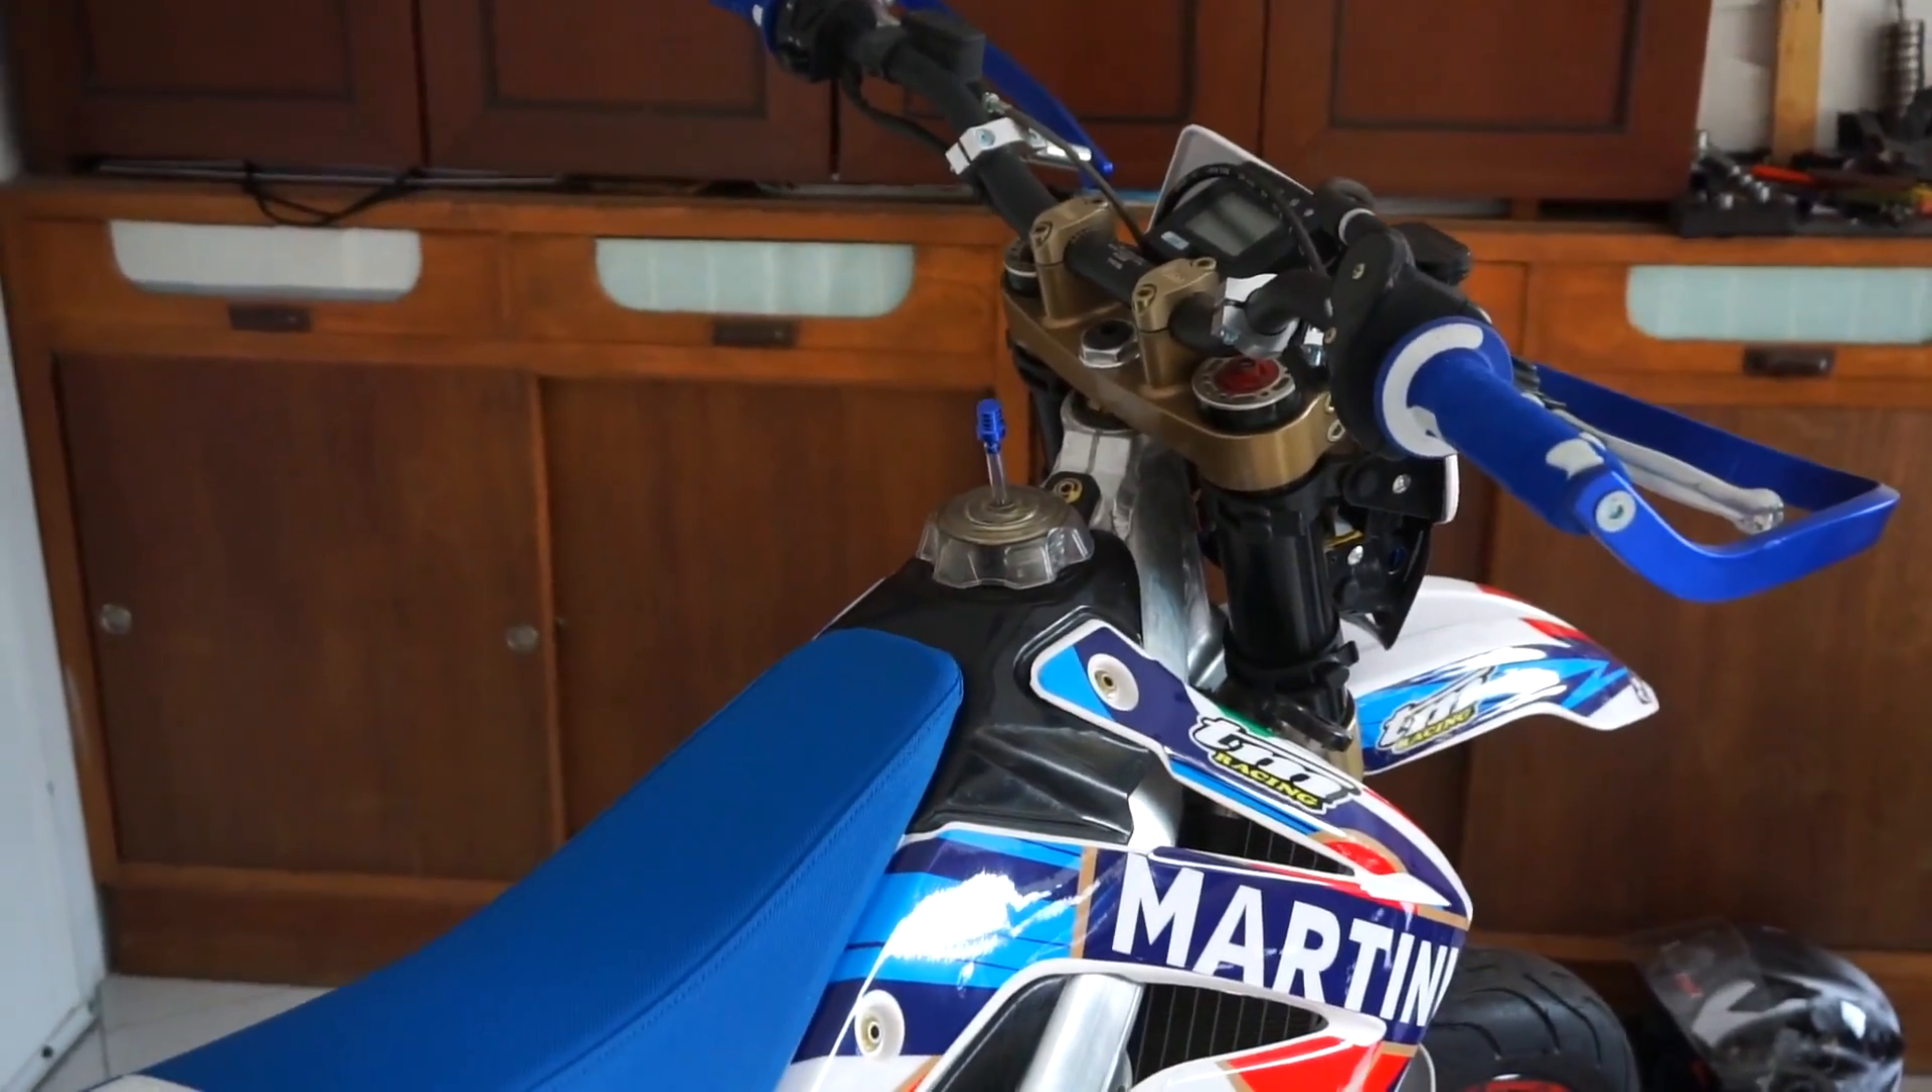E niente, ecco qua il serbatoio montato raga.